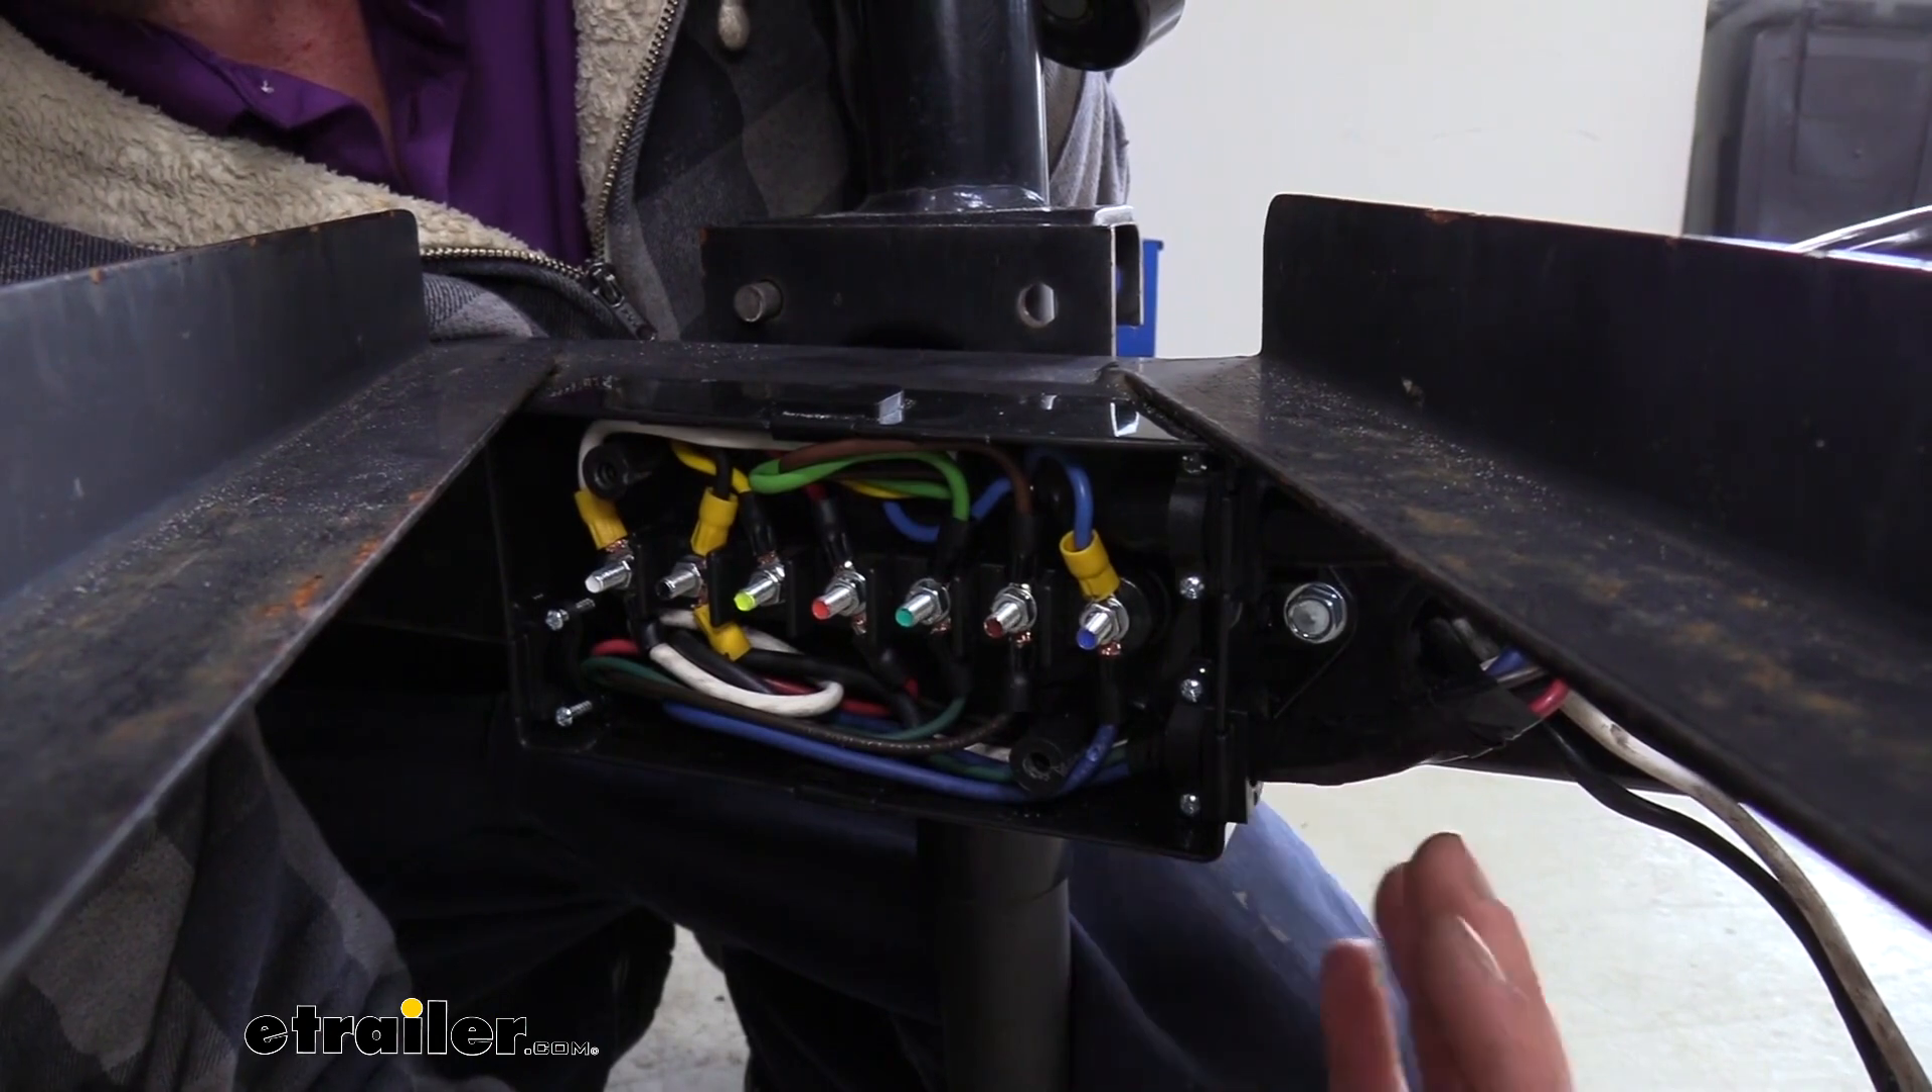We've currently got our box mounted on the frame at the front of the trailer, but you can mount it really in any orientation that works best for you.